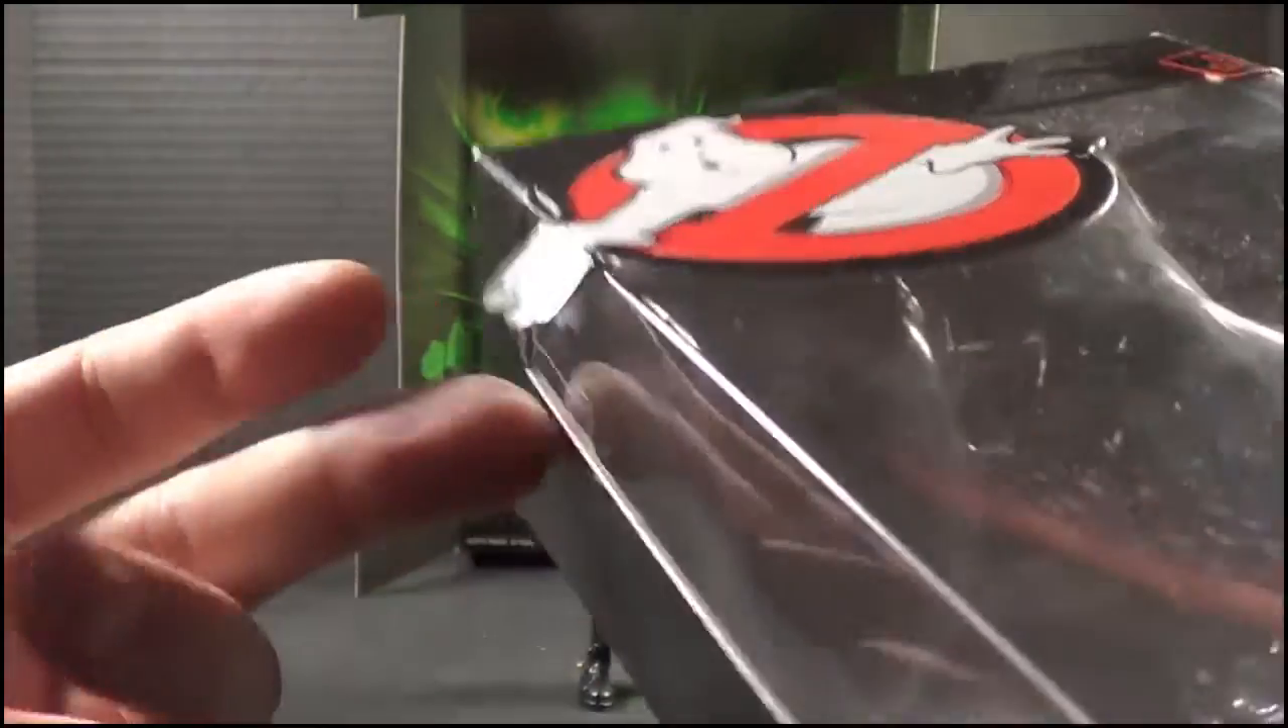The only thing is, is you do have a little bit of a flap here that sticks out over the box.